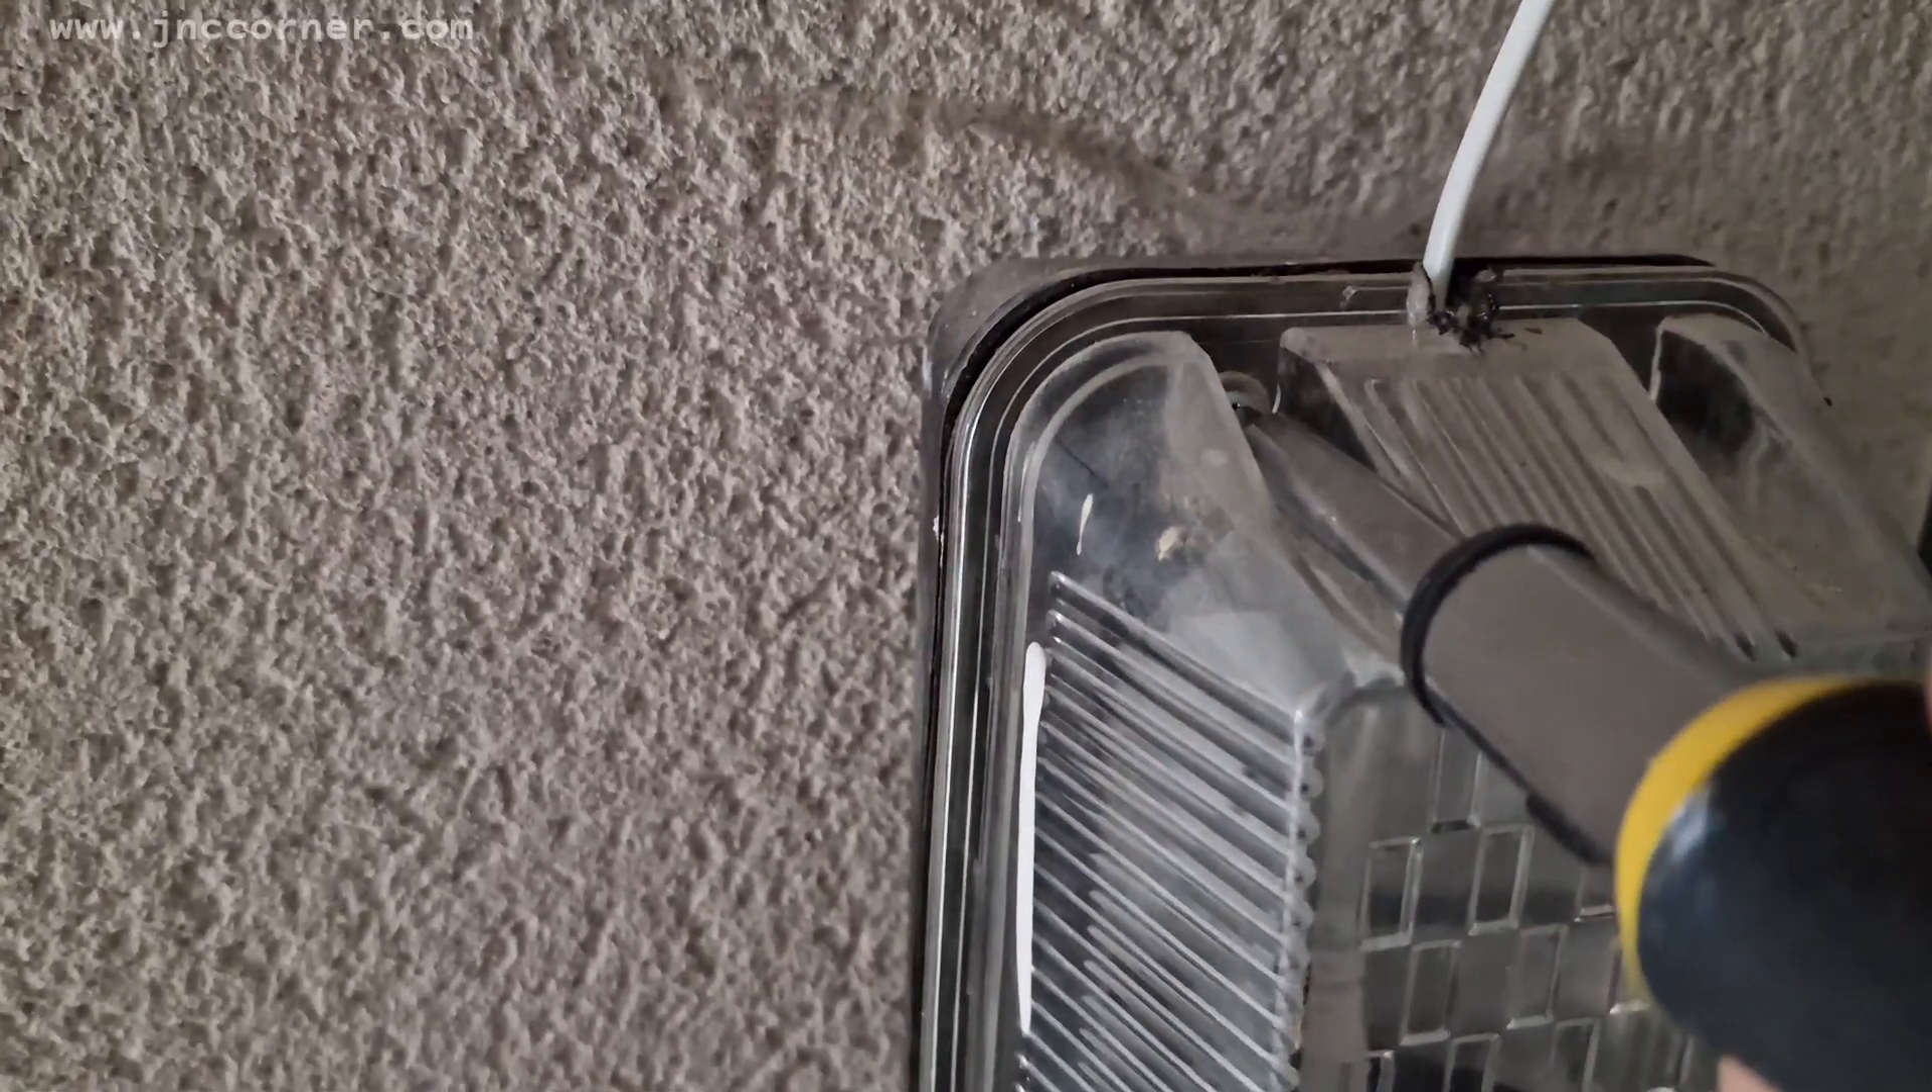The cover fits very well and also the hole coincide with the wire.